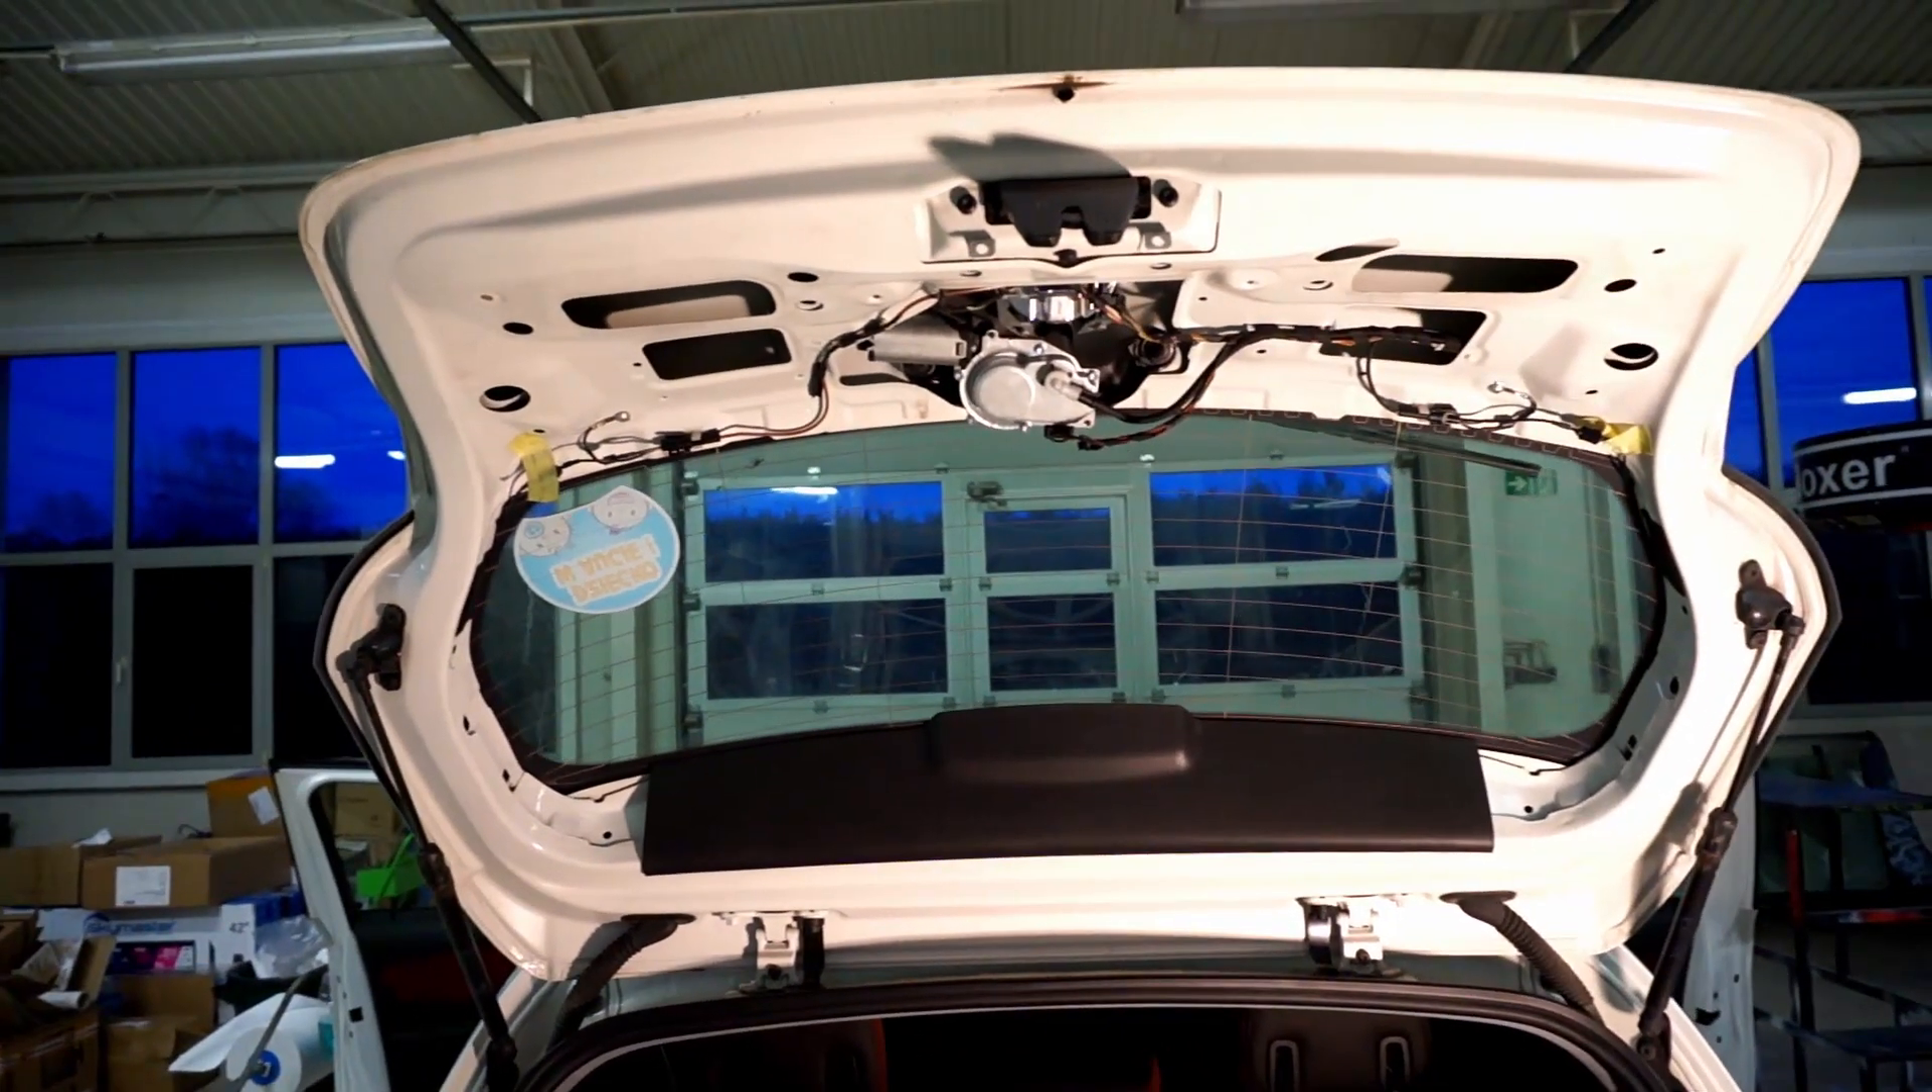Now I need to put back the trim and that's it.